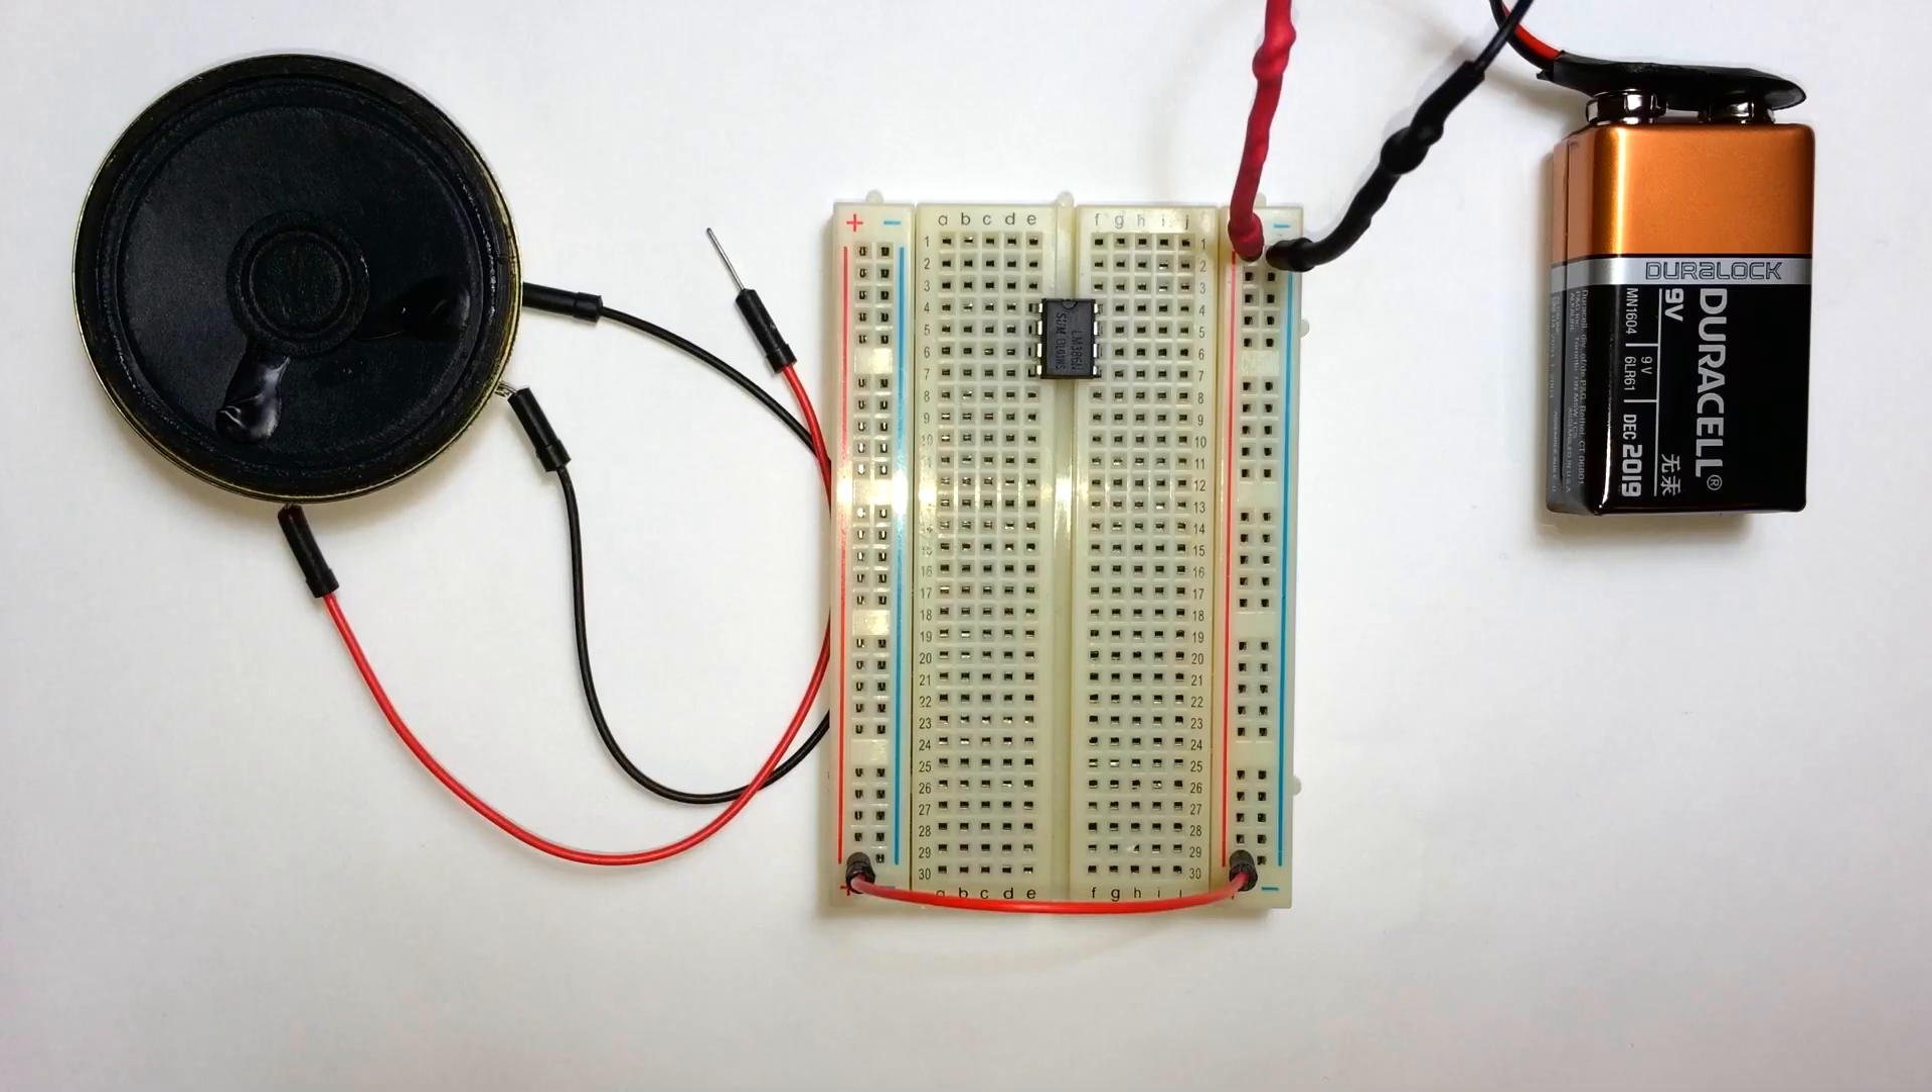I've got the LM386 inserted into my breadboard with pin 1 in the upper left hand corner.